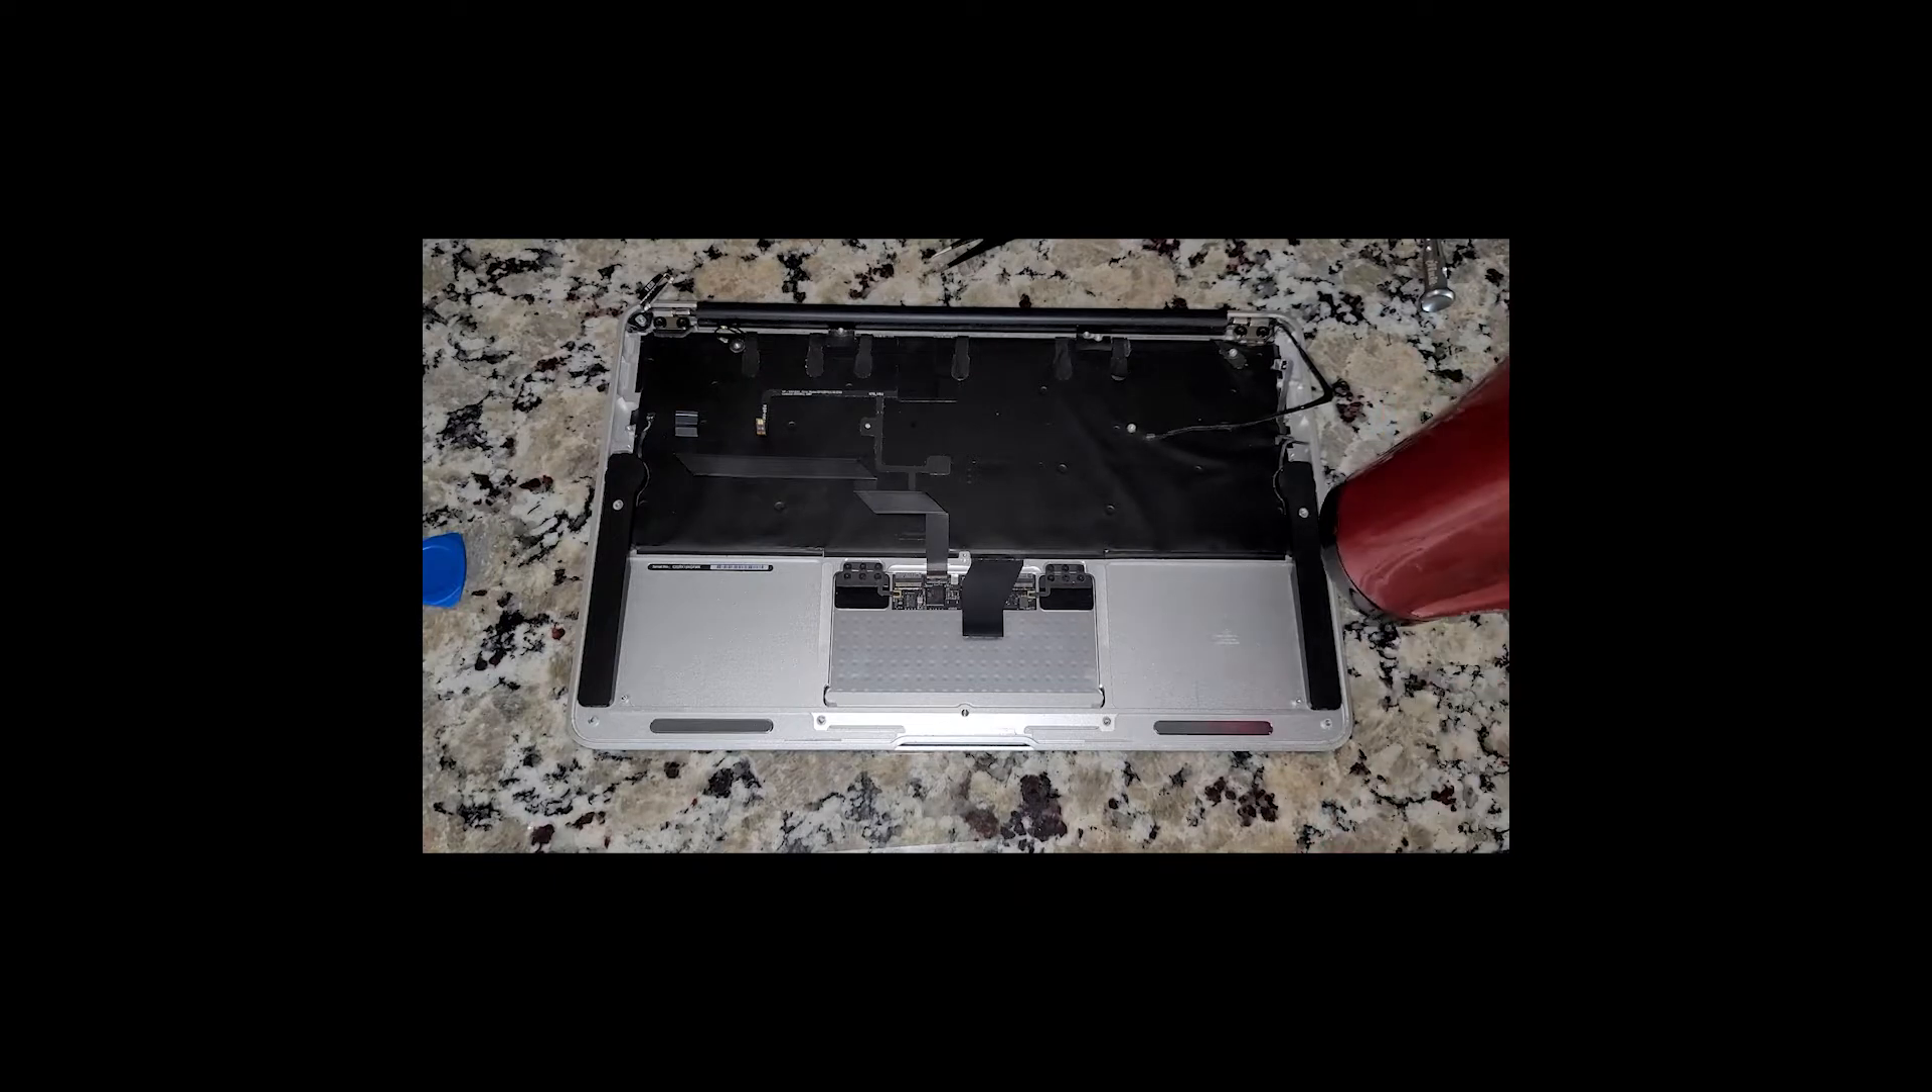Now you just have the back plate here. We have the board removed.